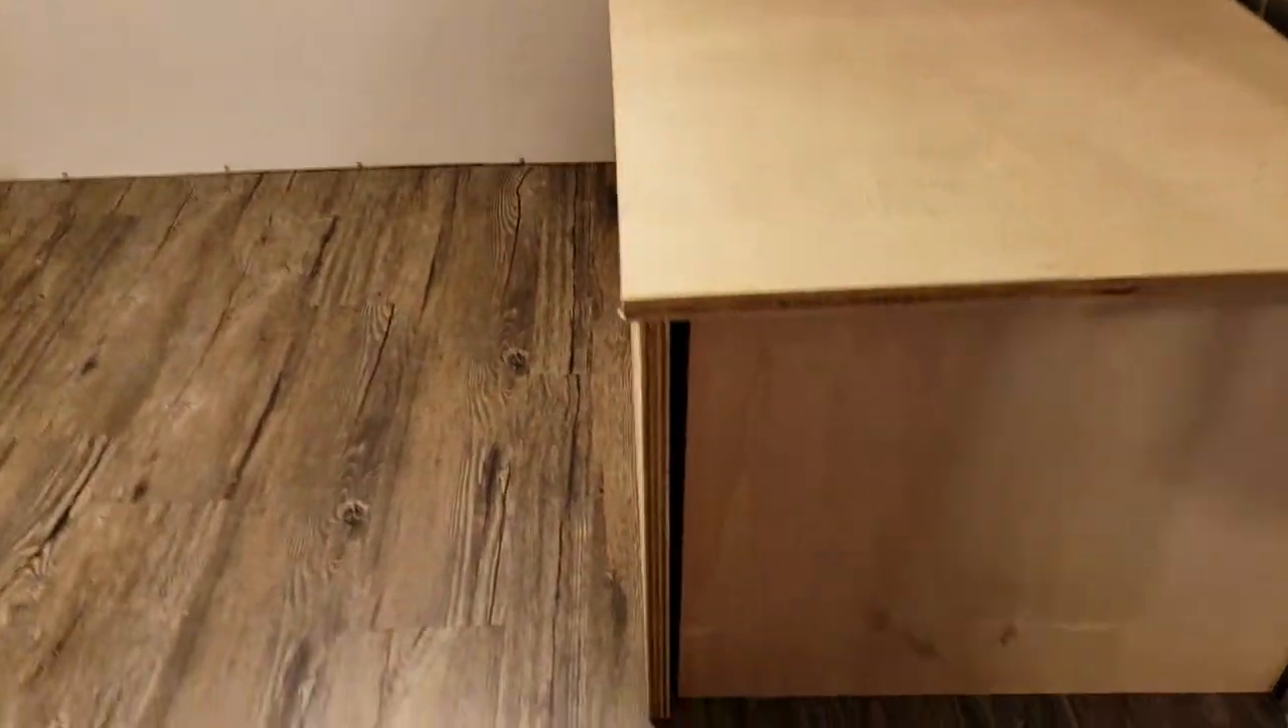So where this gap is here it's actually a three-quarter inch gap because I forgot that I wasn't using a back piece.